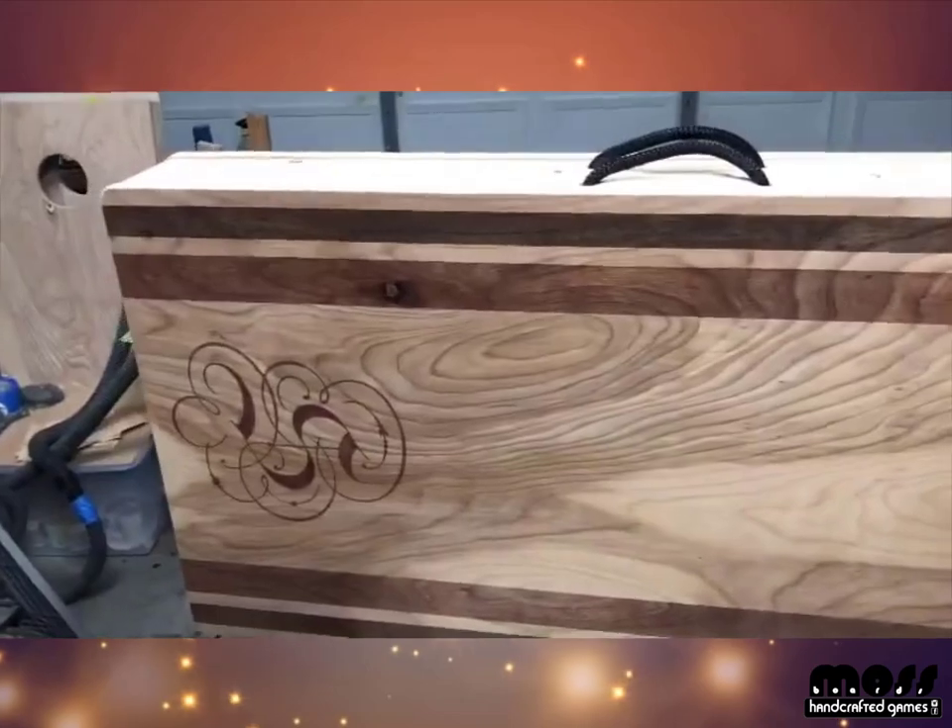All right now we've got our handles also attached.